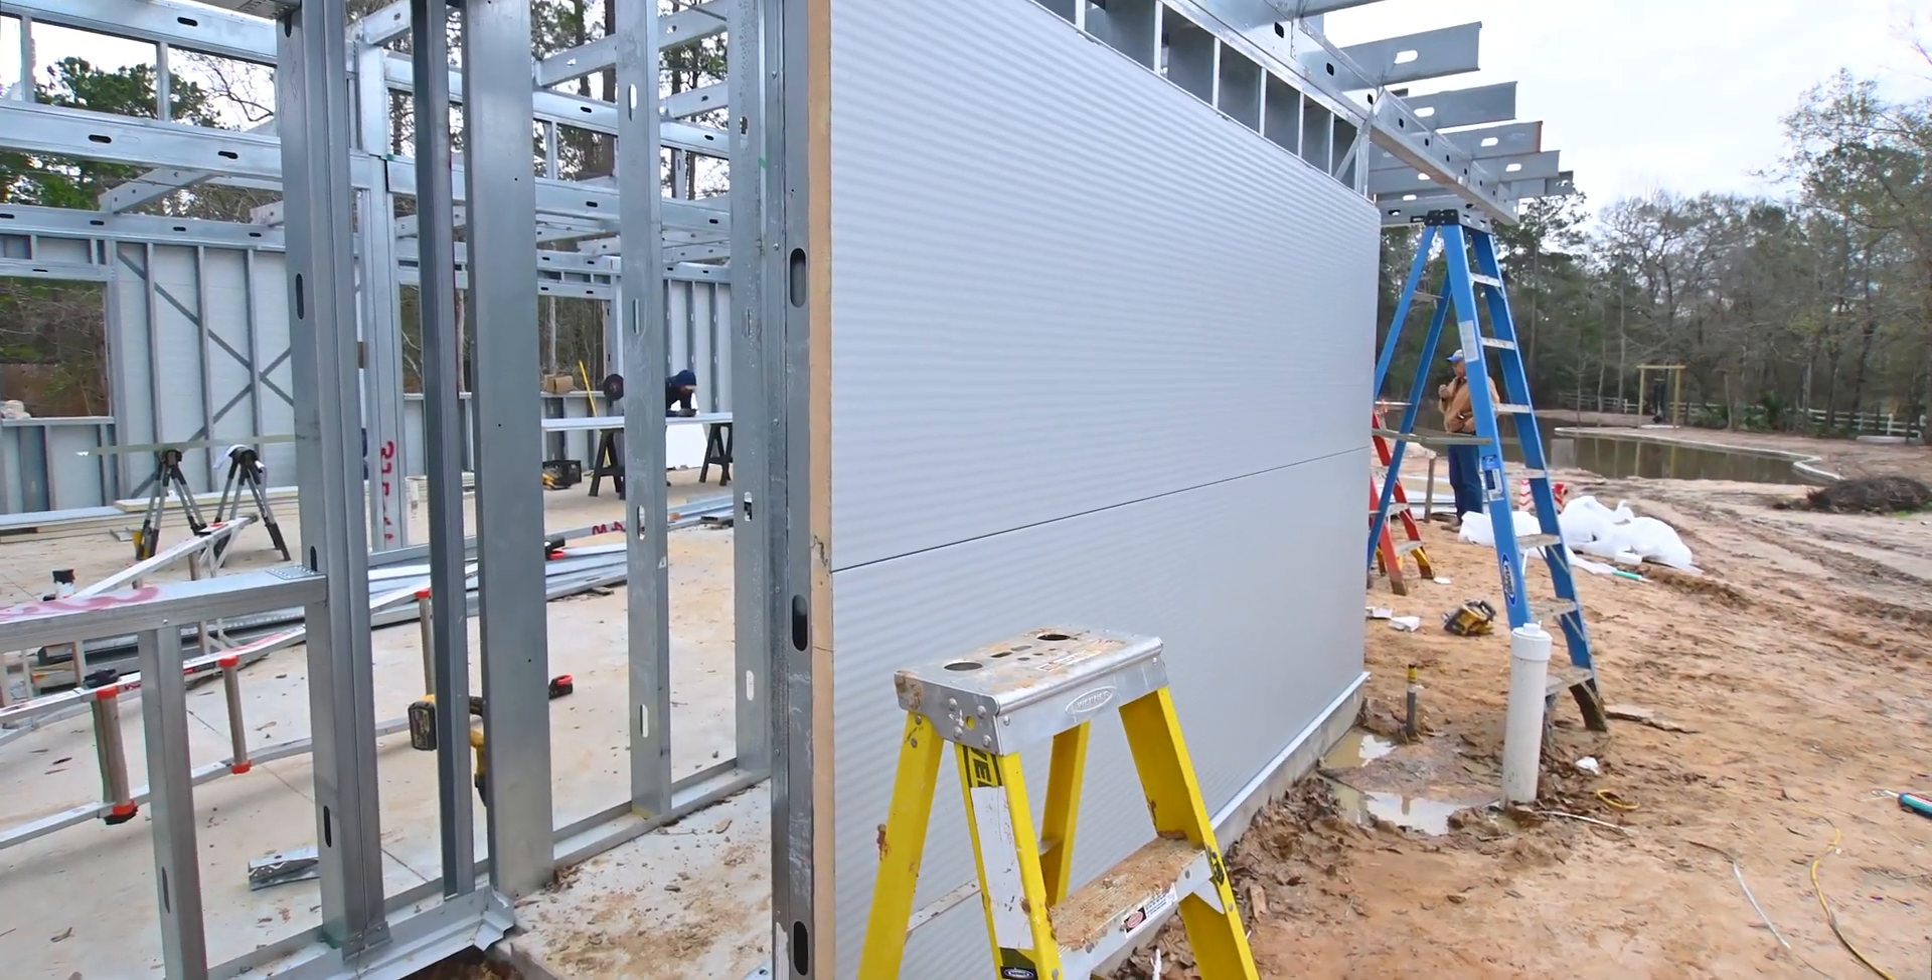We've got everything plumbed up and square and we're now in the process of putting wall panels up.